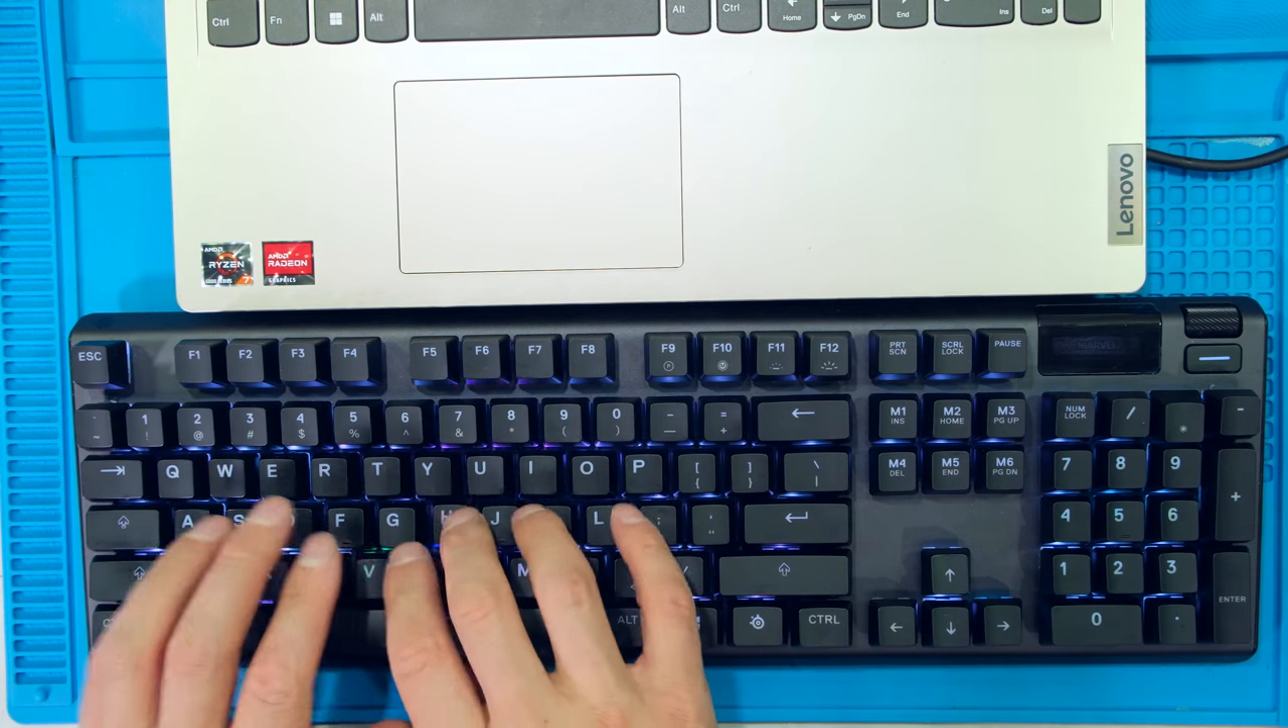Right all the keys have now been returned and time to do some final testing.